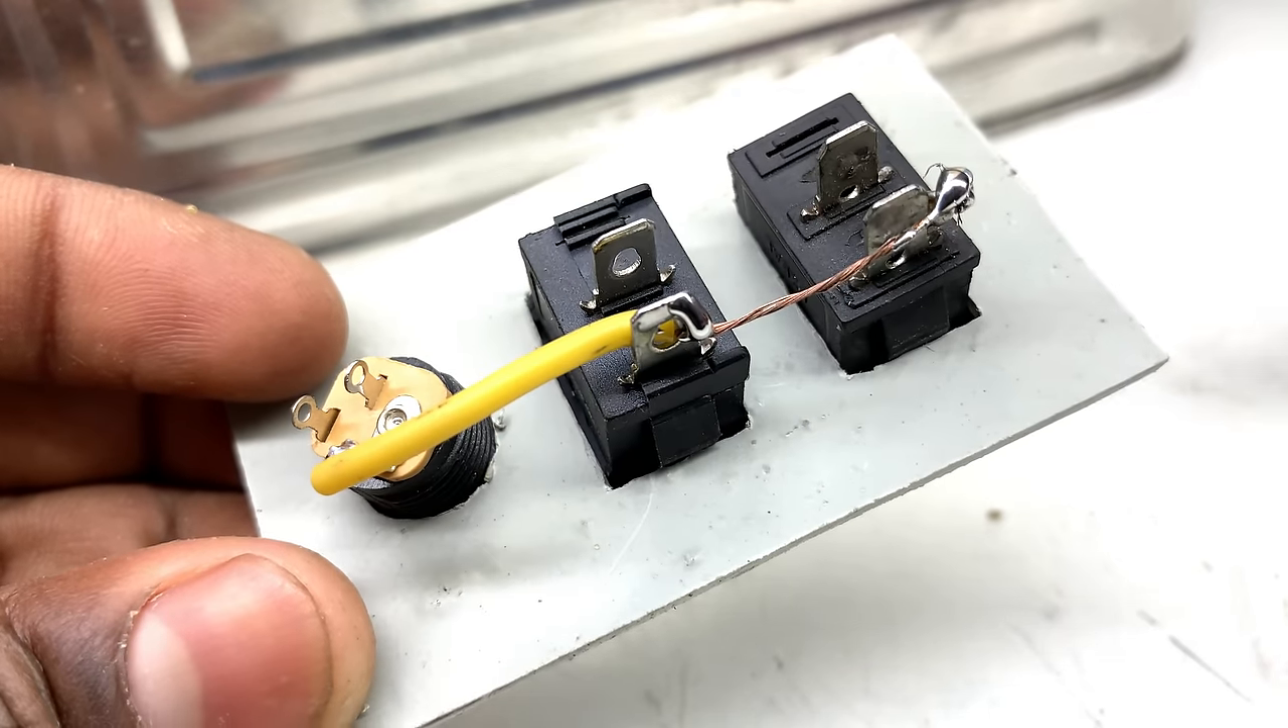मैंने DC socket के plus को दोनों switch के एक एक पीन से connect कर दिया है।